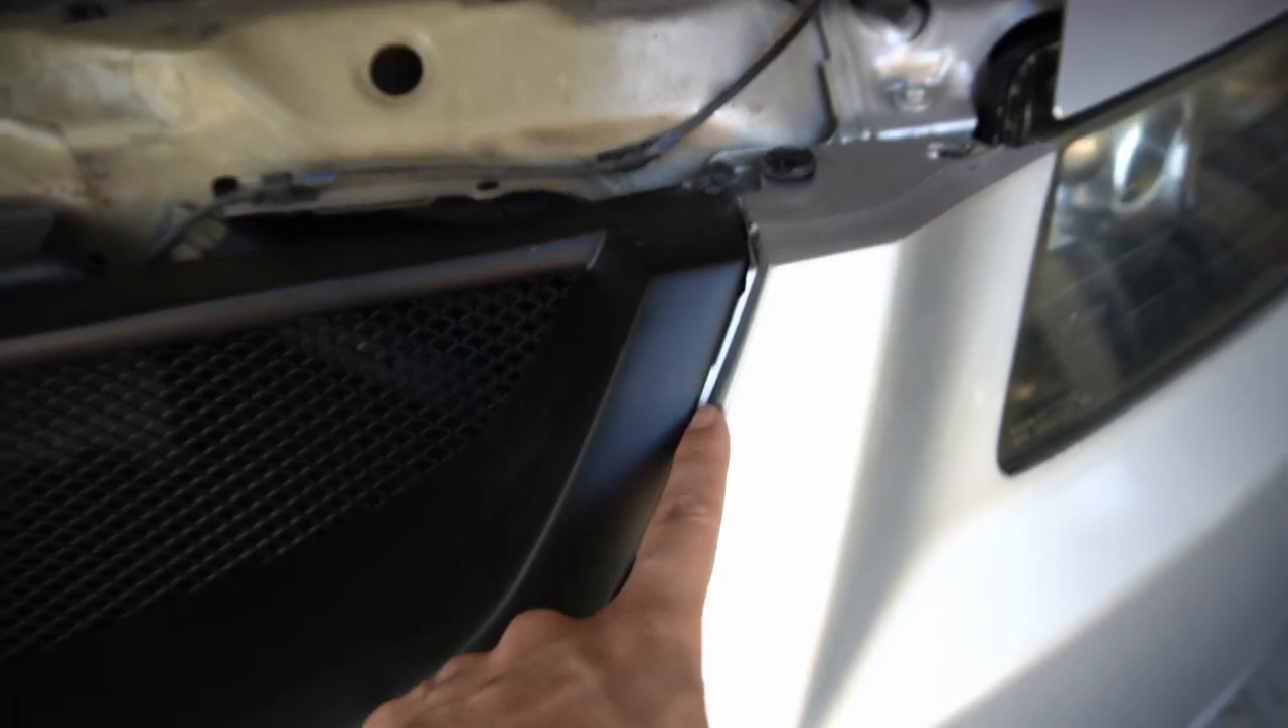This is the problem right now with the grill so you can see there's still some pretty big gaps along the line at the edges and stuff.